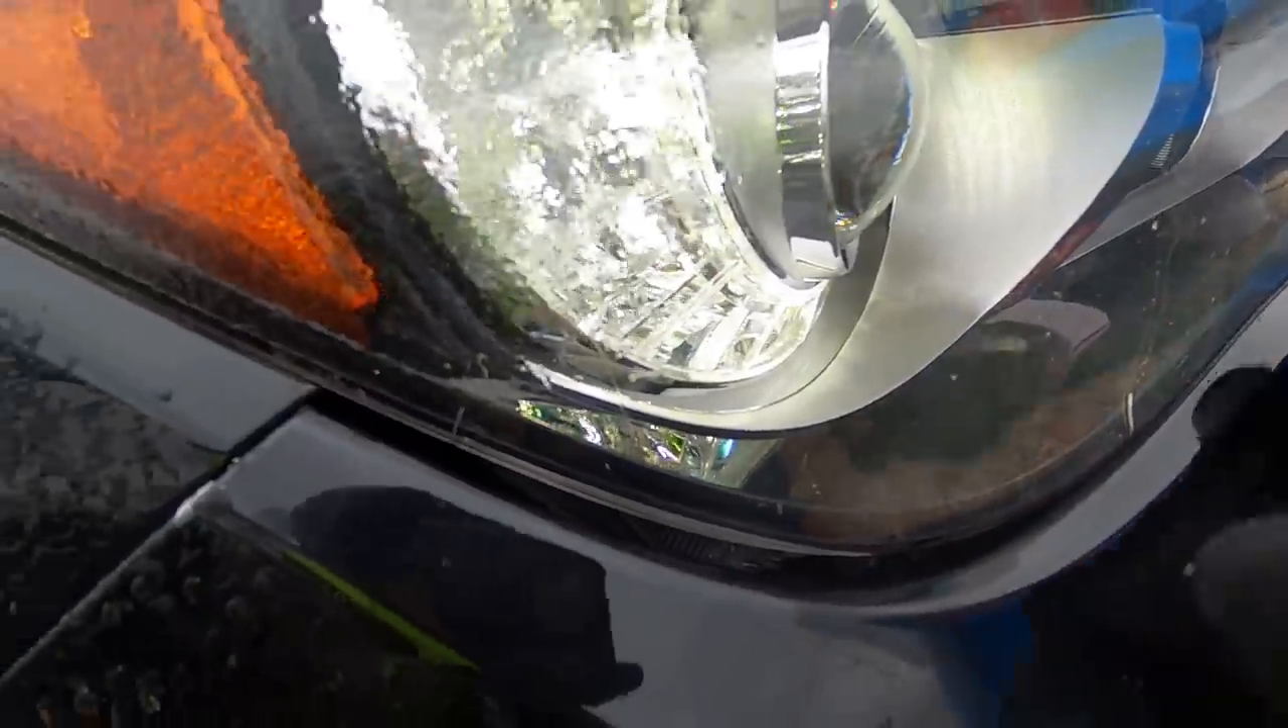And look at the gap on the headlight.